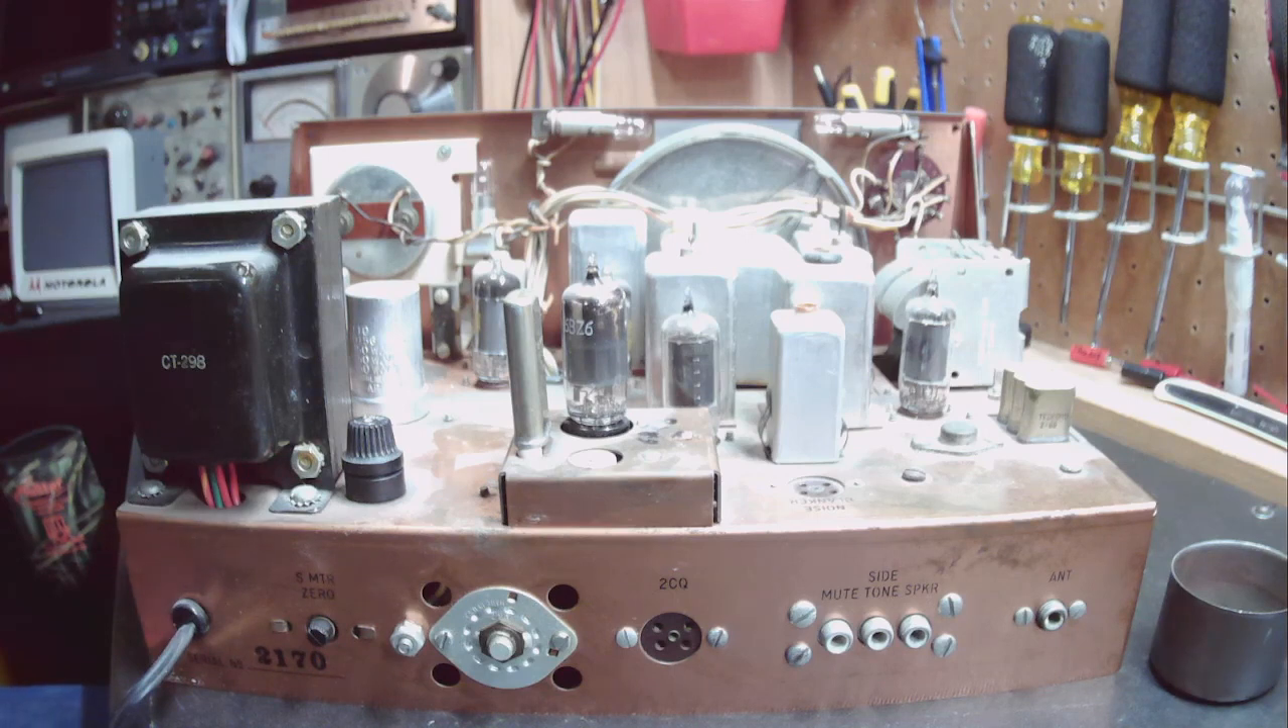We've got the uh we've got the covers removed.